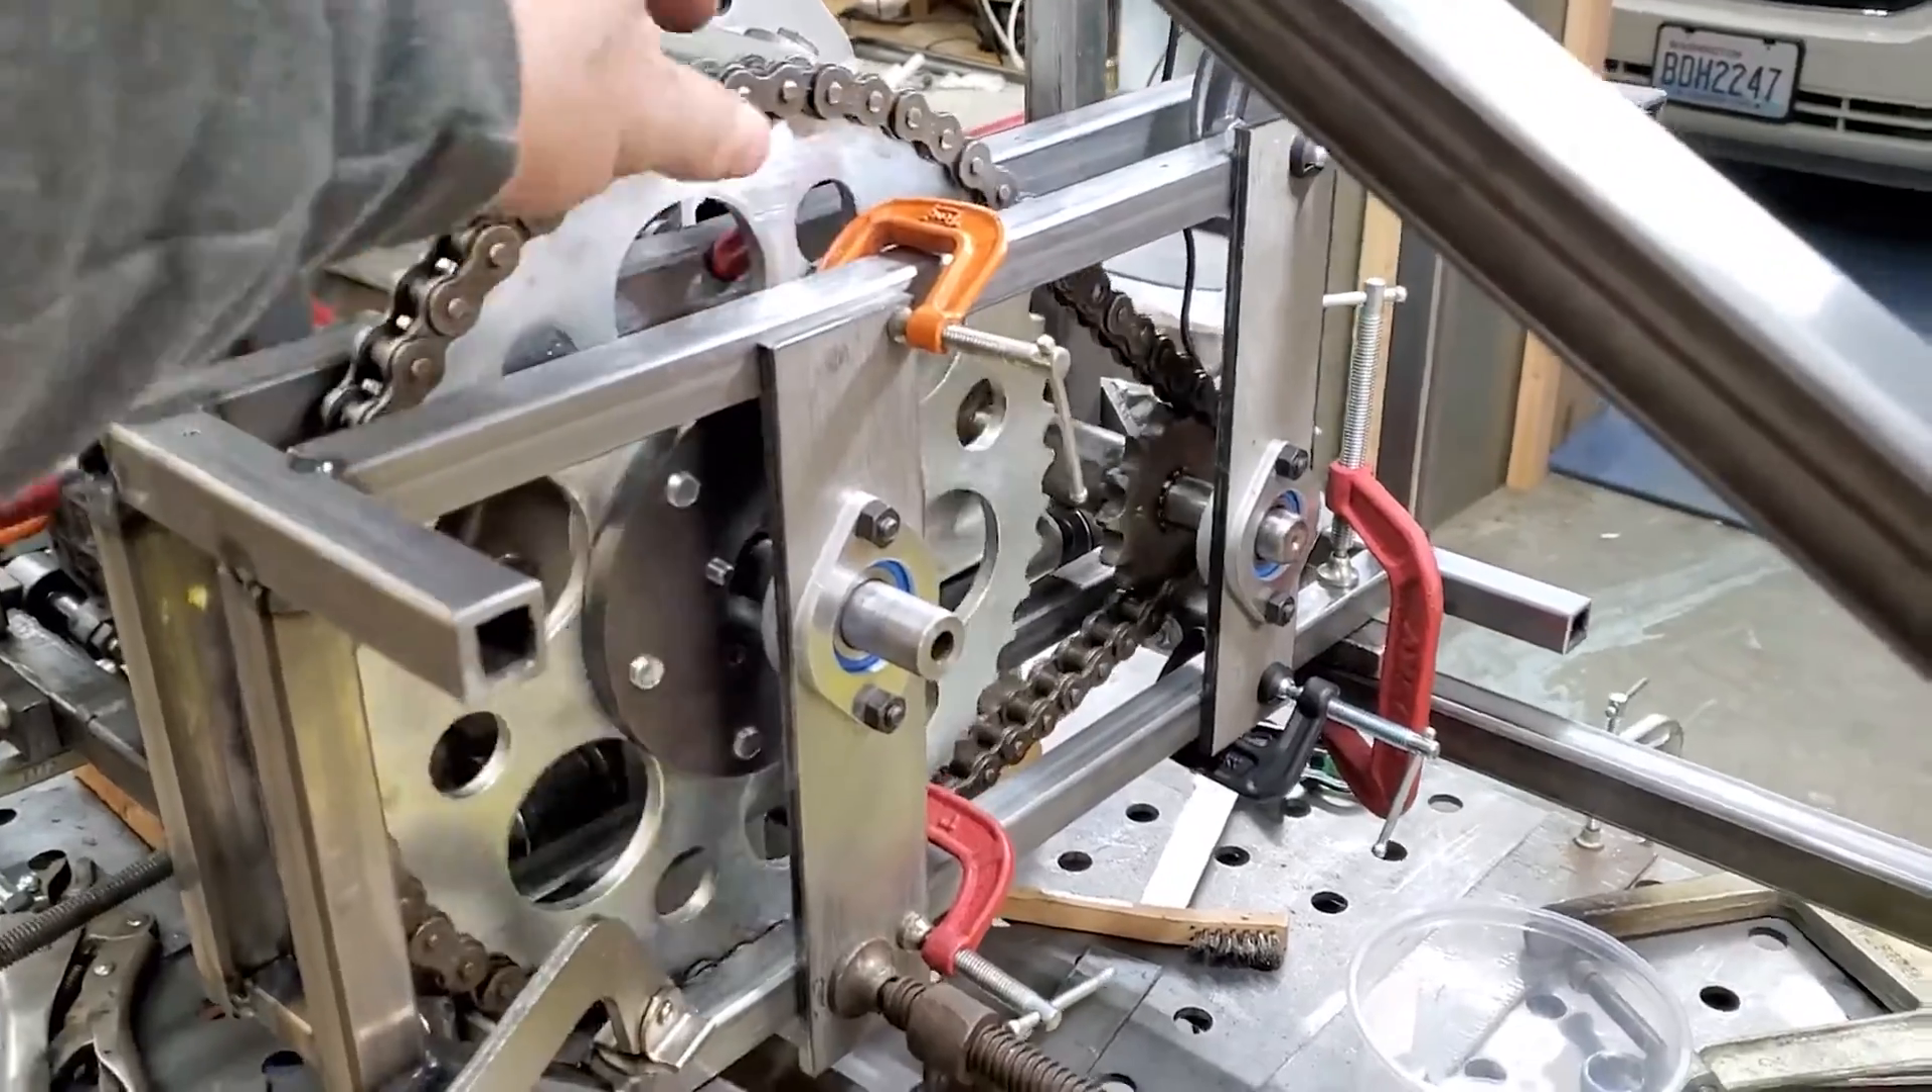Currently these bearing mounting plates are just clamped to the engine reduction cage frame.